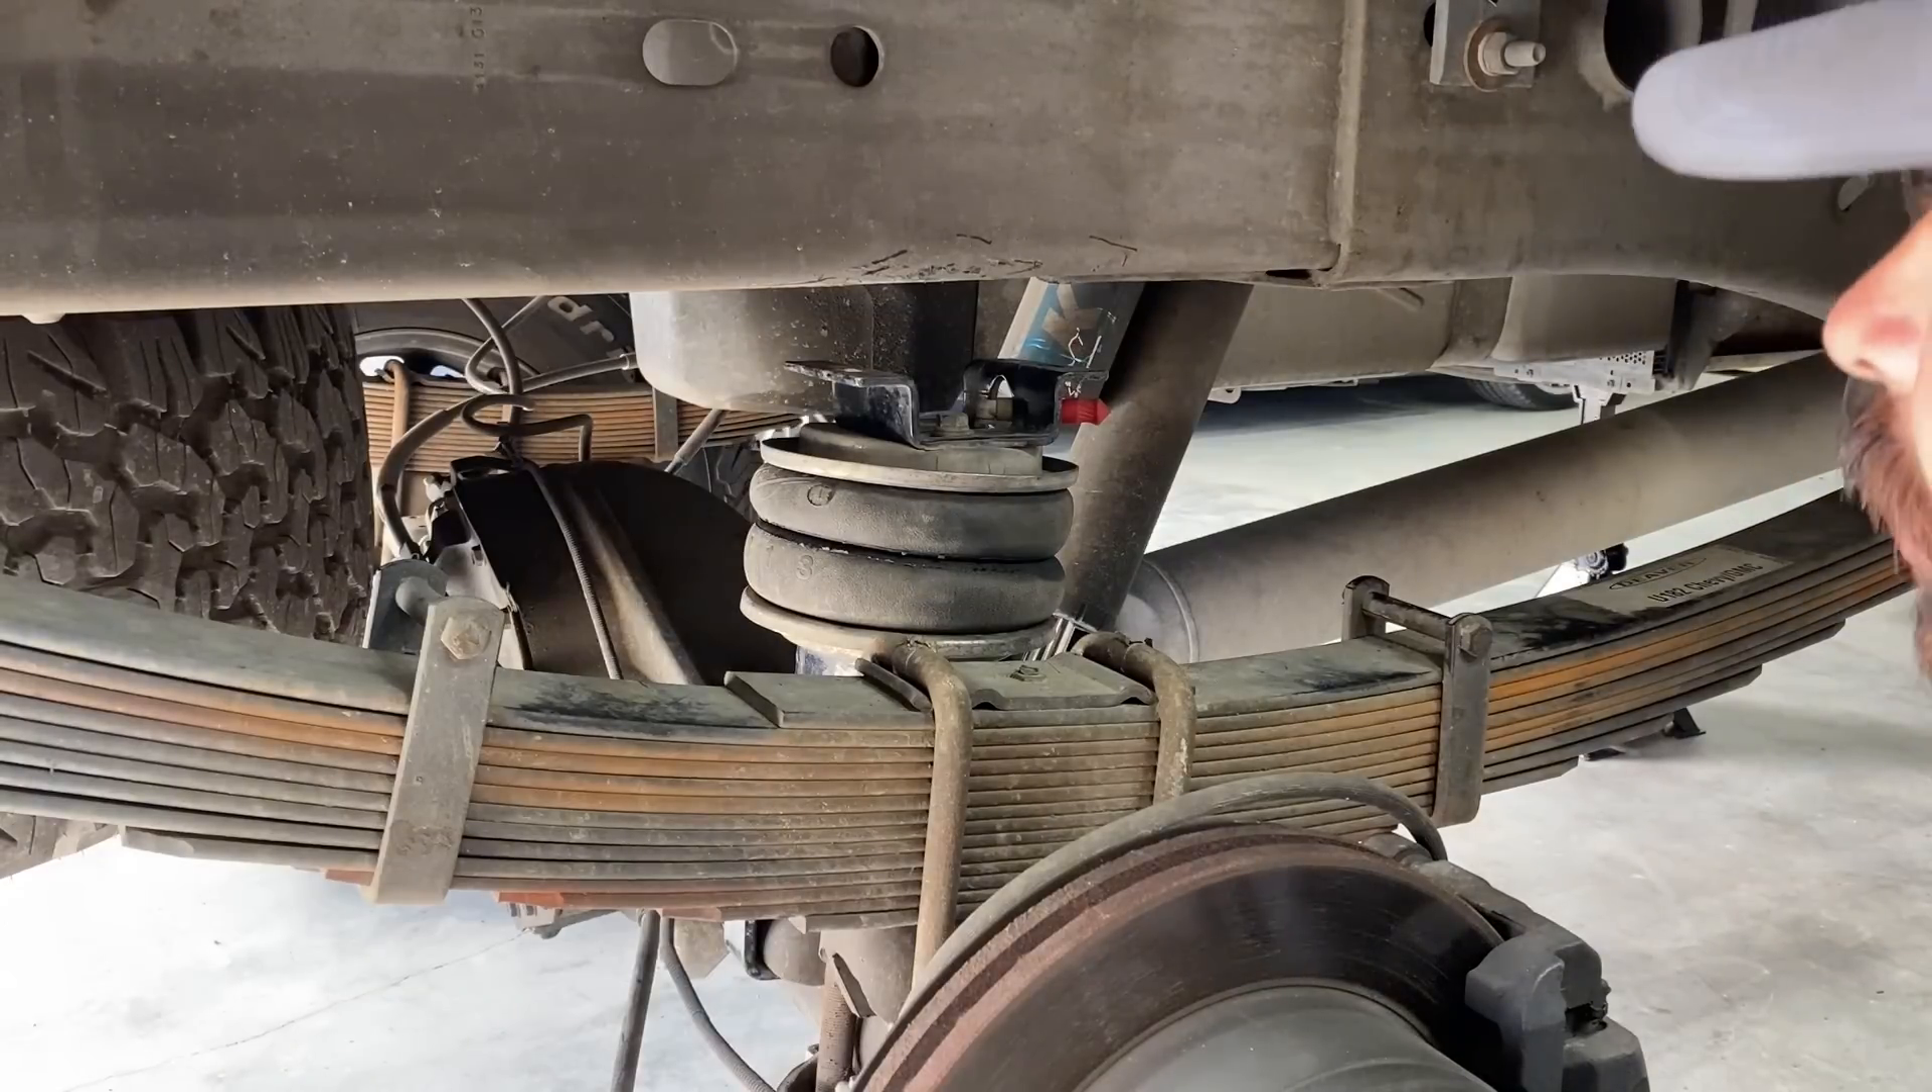So while I'm waiting to hear back about the welder, I got the rear wheels pulled off and I'm working on getting my old airbags installed back on the truck.